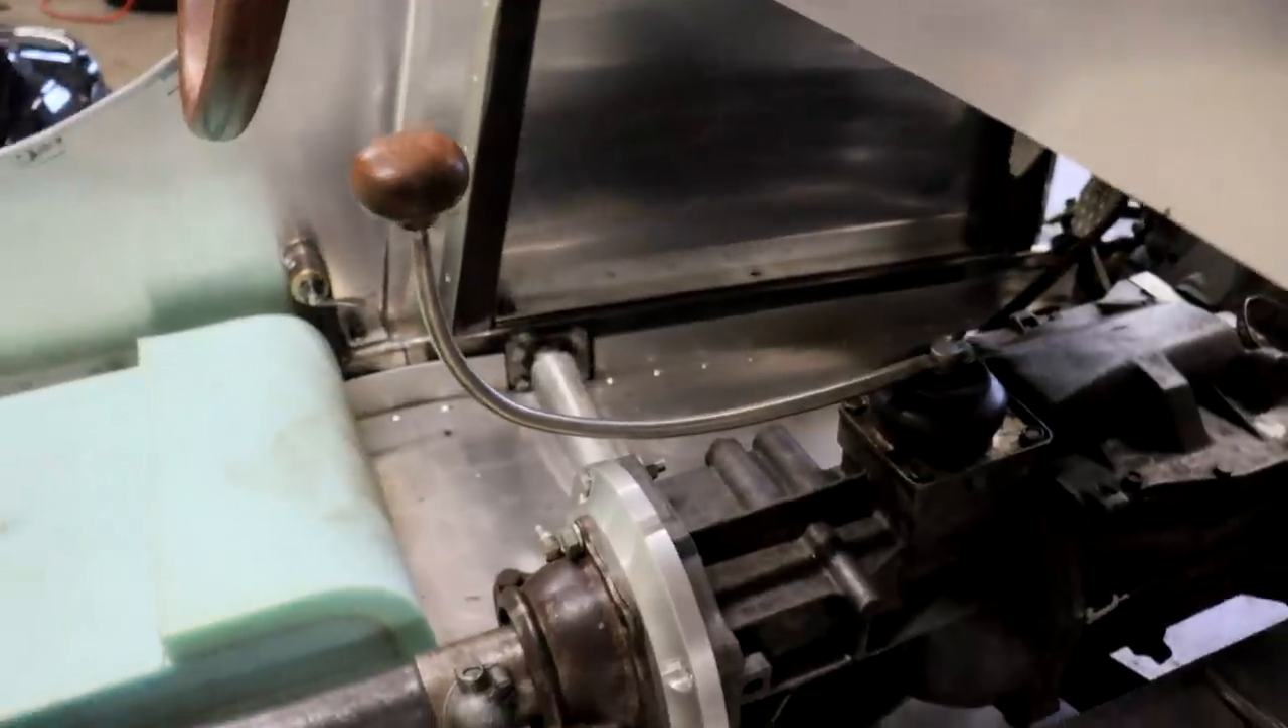Alright, so I got the shifter arm in there all assembled now, and I think it turned out pretty good.